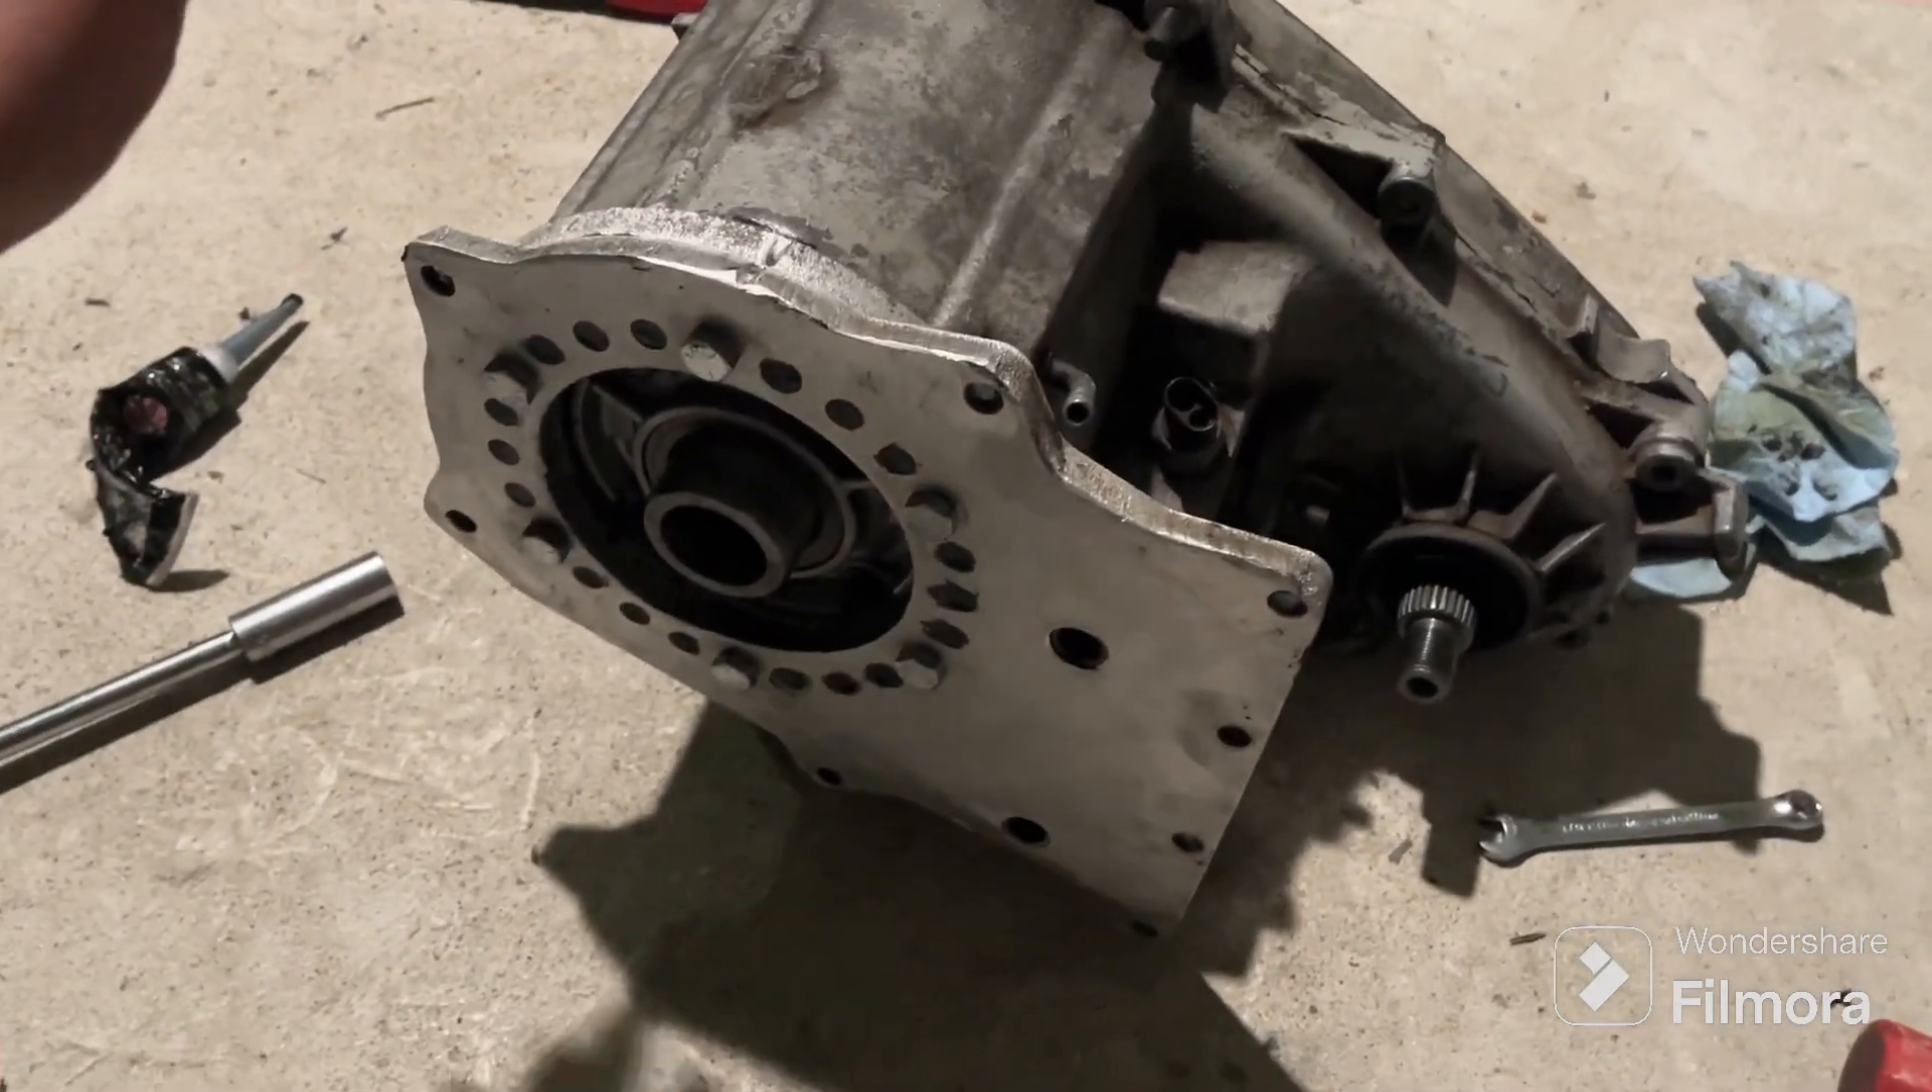And now i got the backing plate on for the front case or the range box.